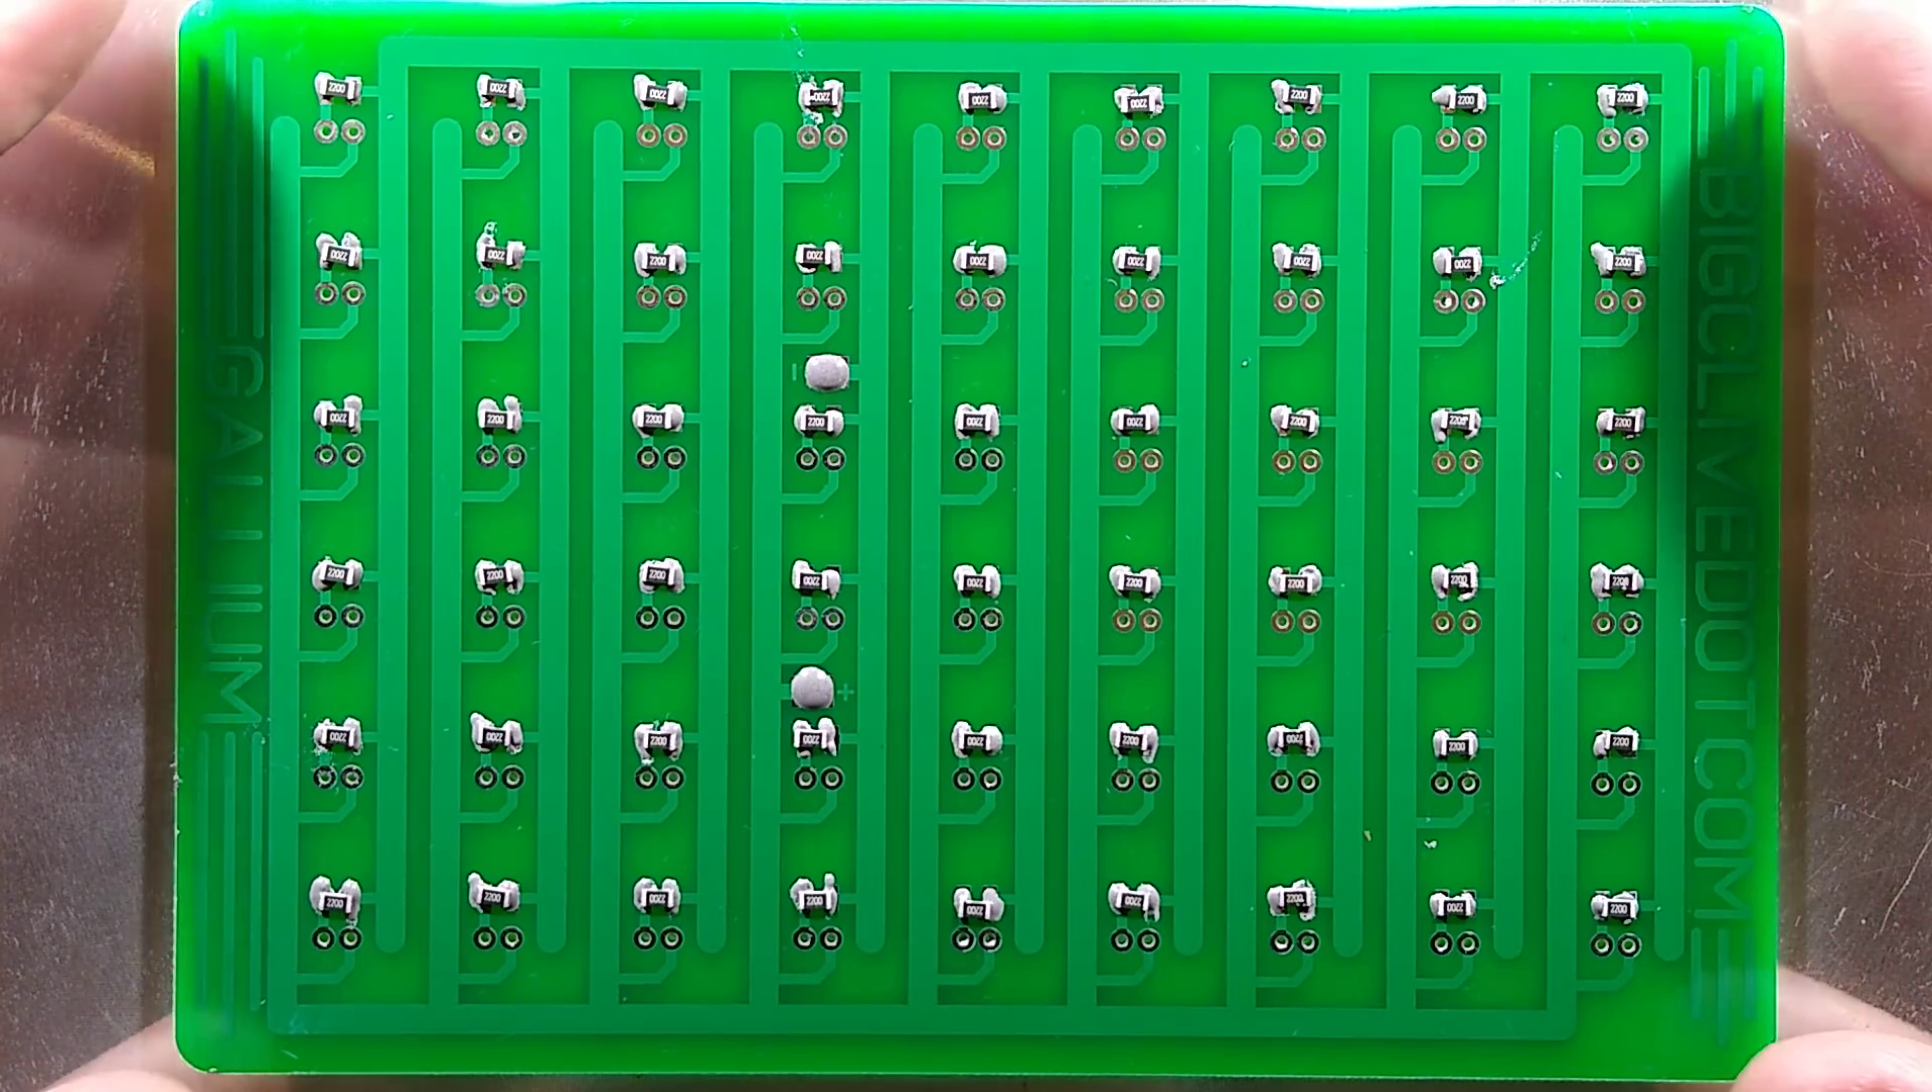Okay, I've got the resistors on.